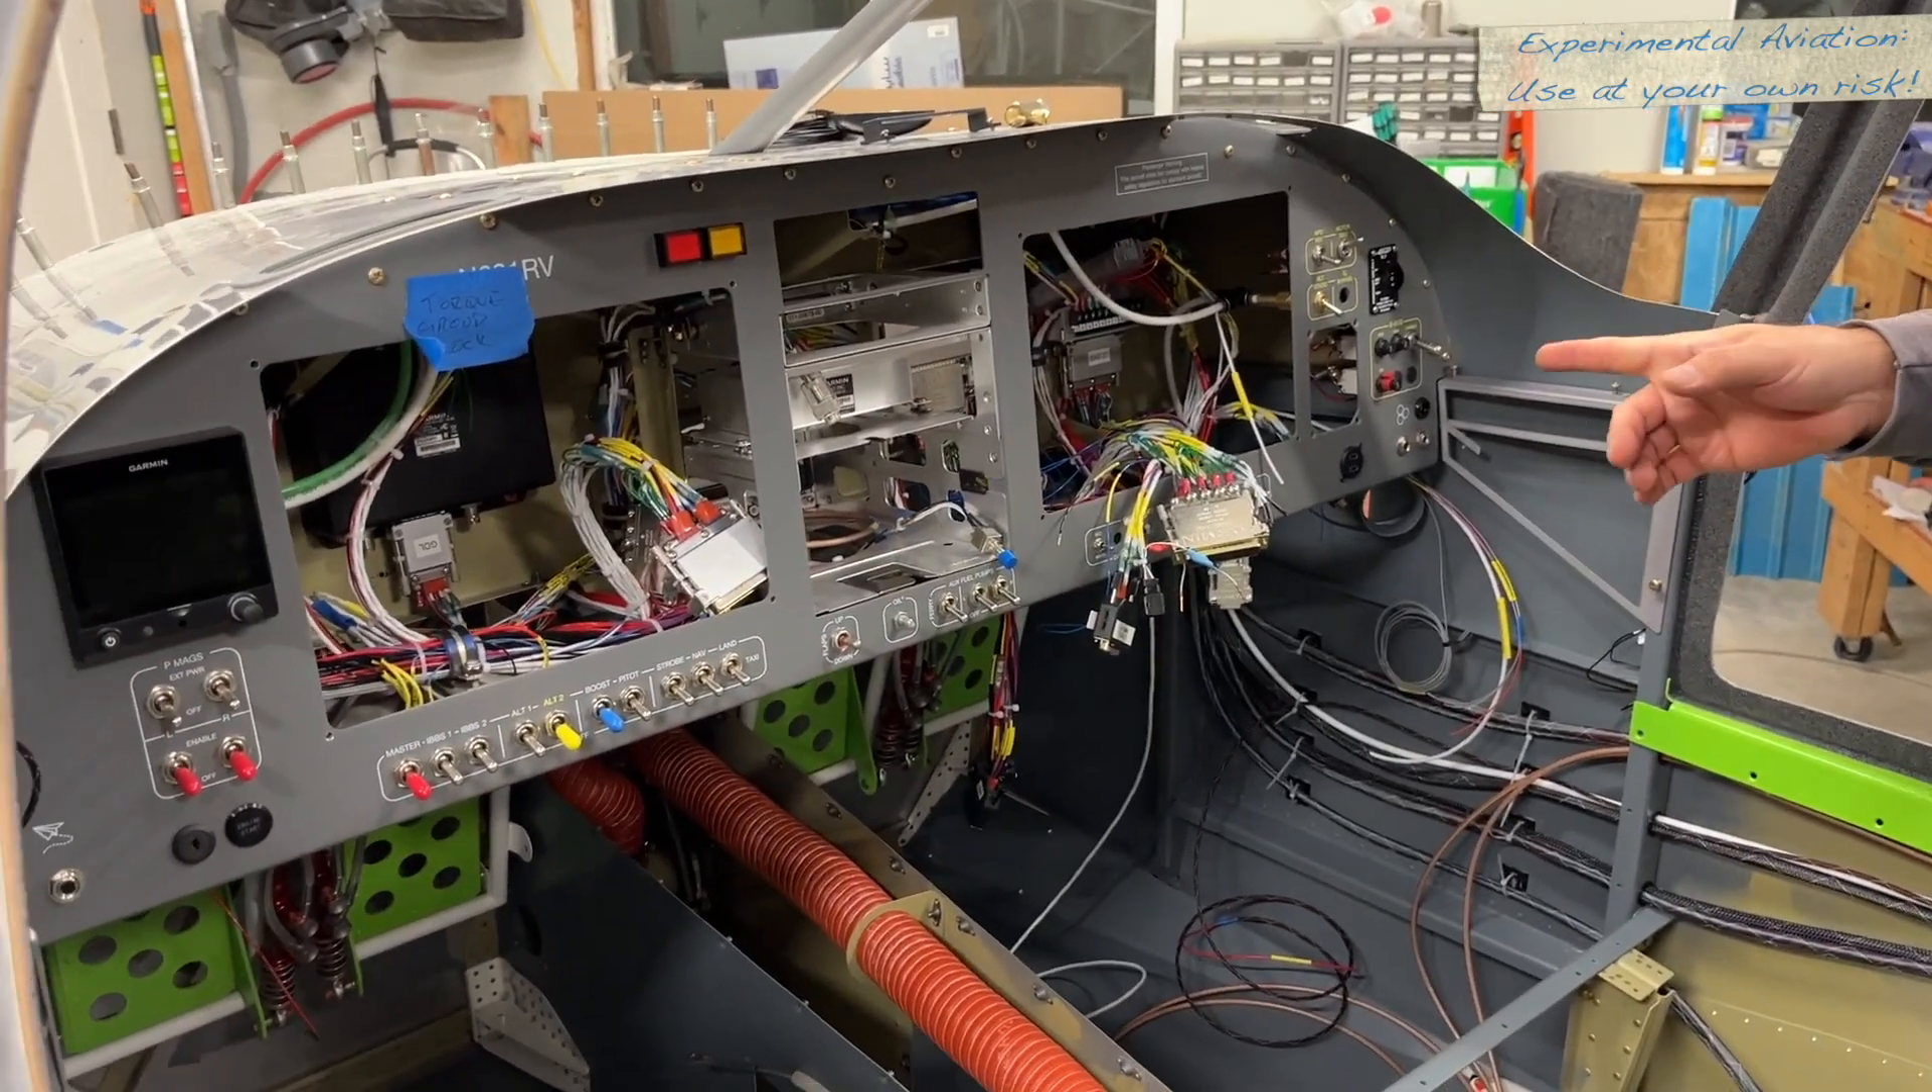If you look at the panel, most of the wiring is in place.